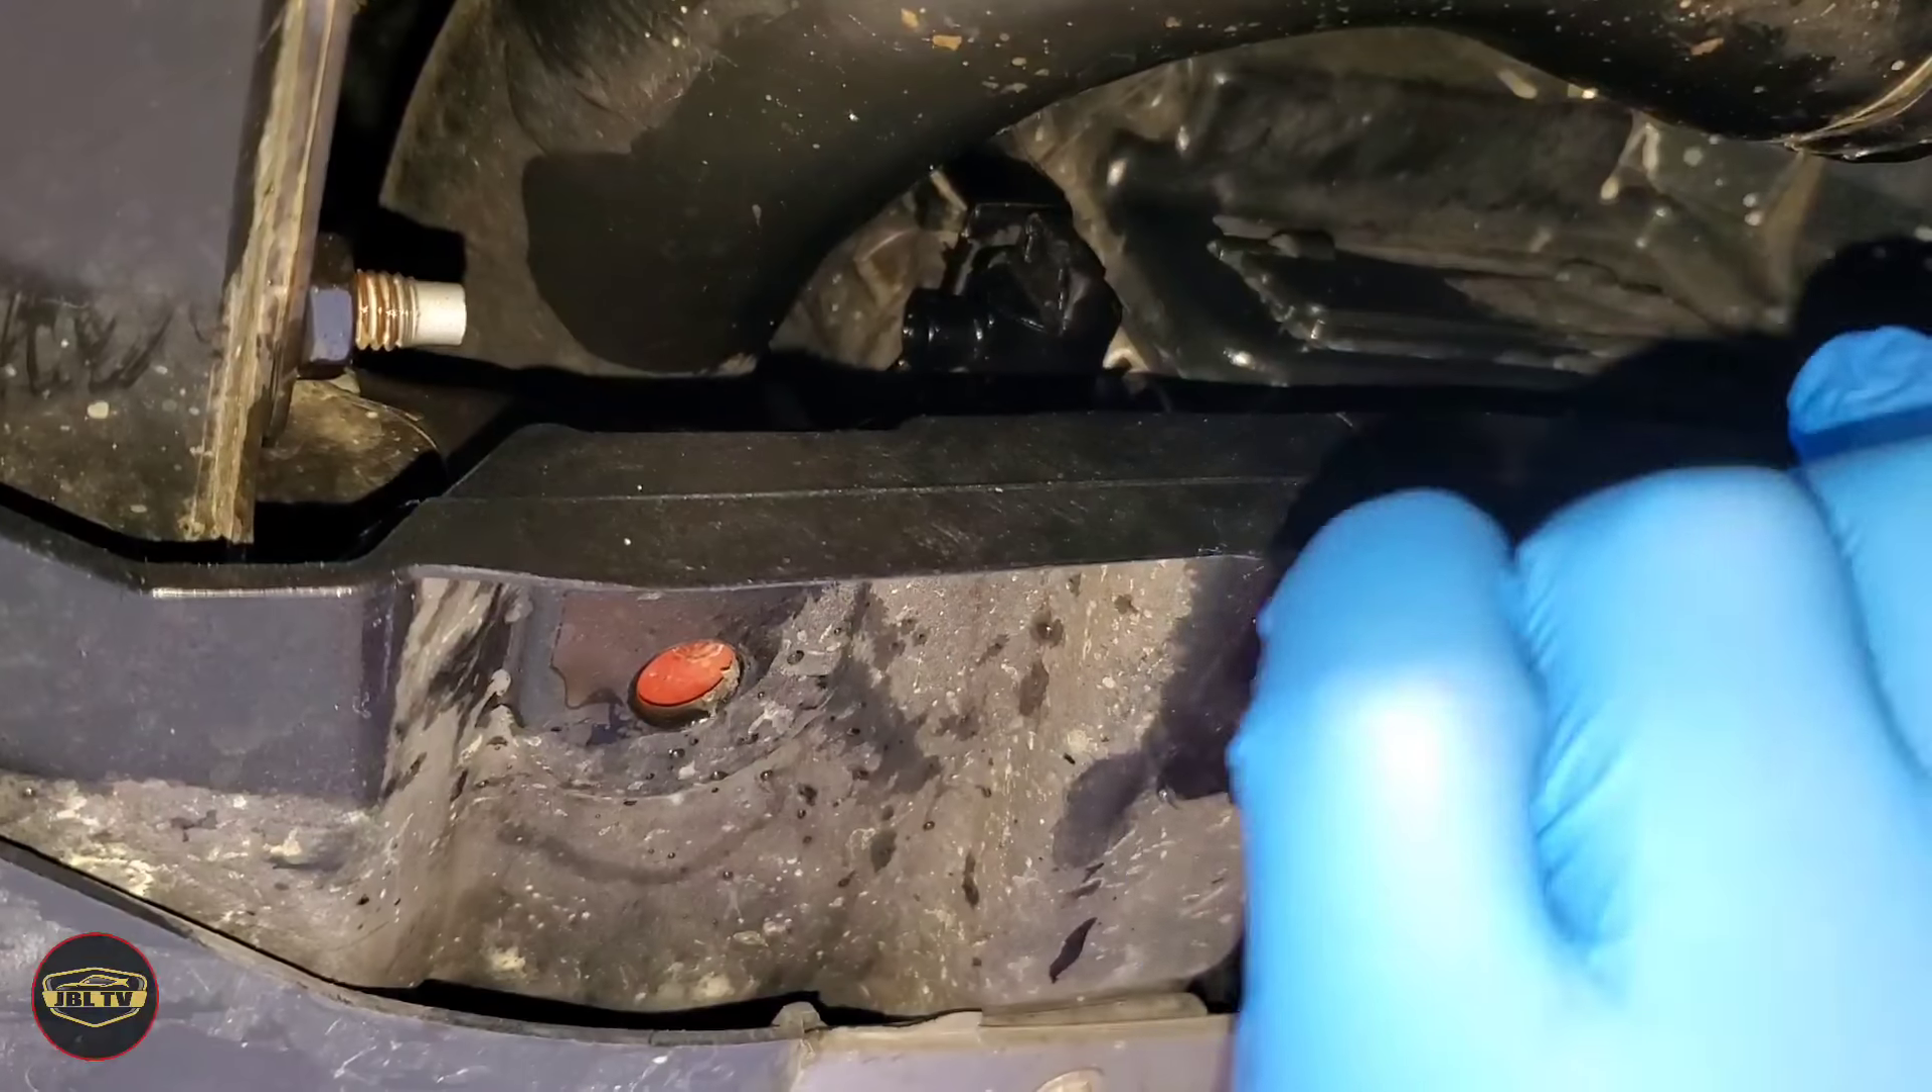Ahí quedó el taponcito bien instalado ya.